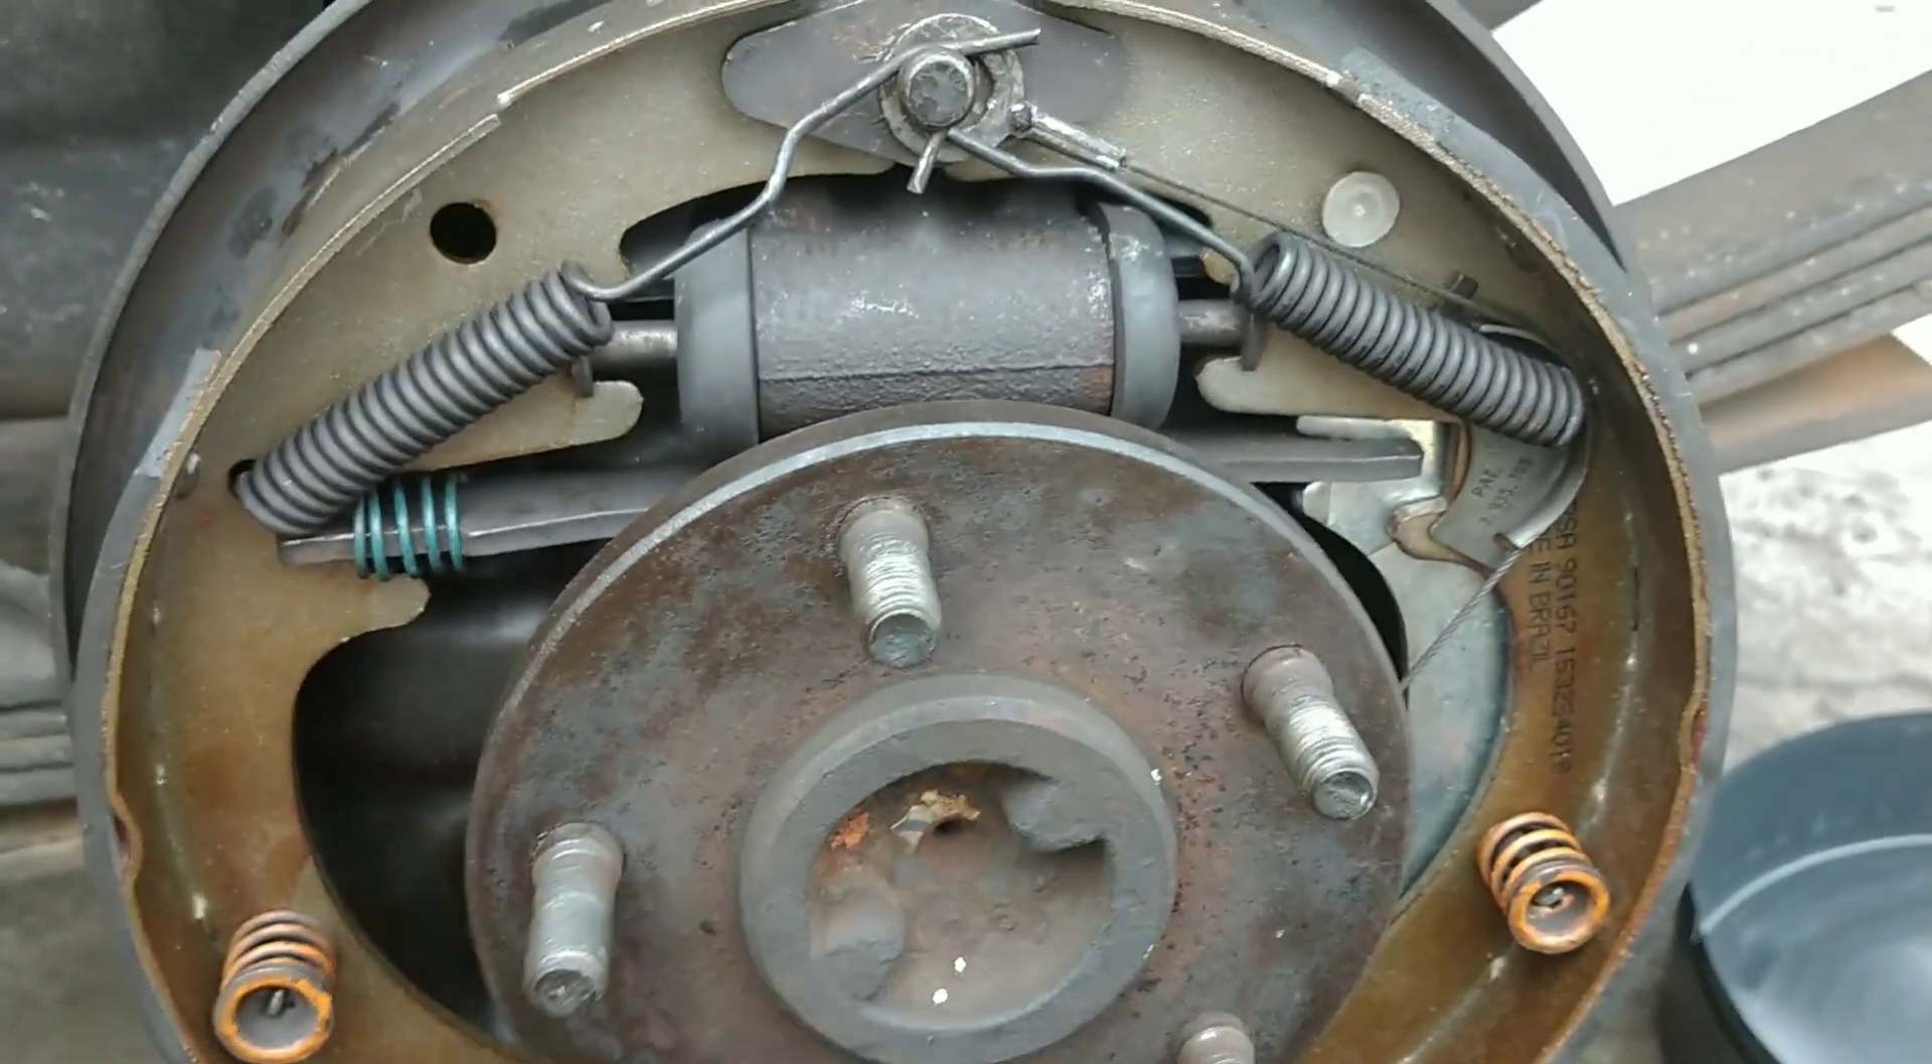Já montamos aqui o sistema novo todo no lugar.